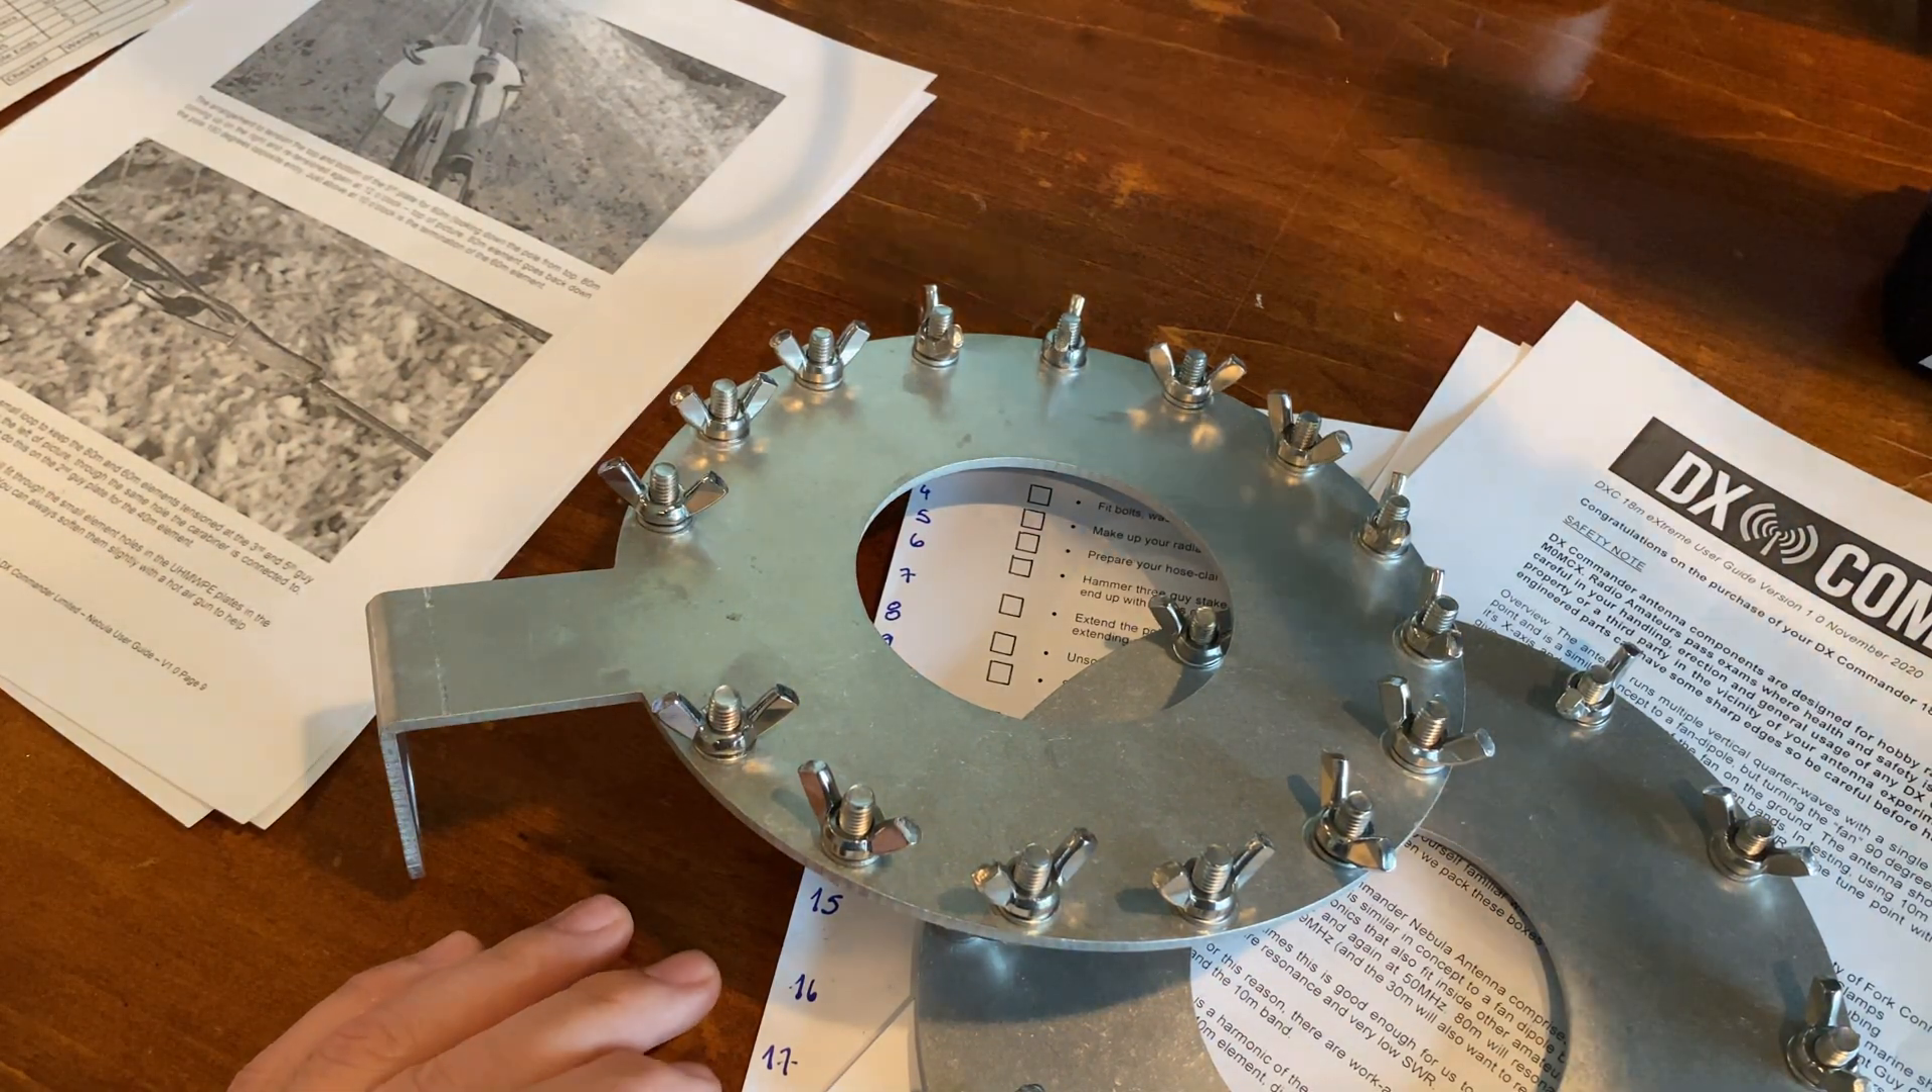And just like that, the bolts are on the plates and the wing nuts and the washers are on them.